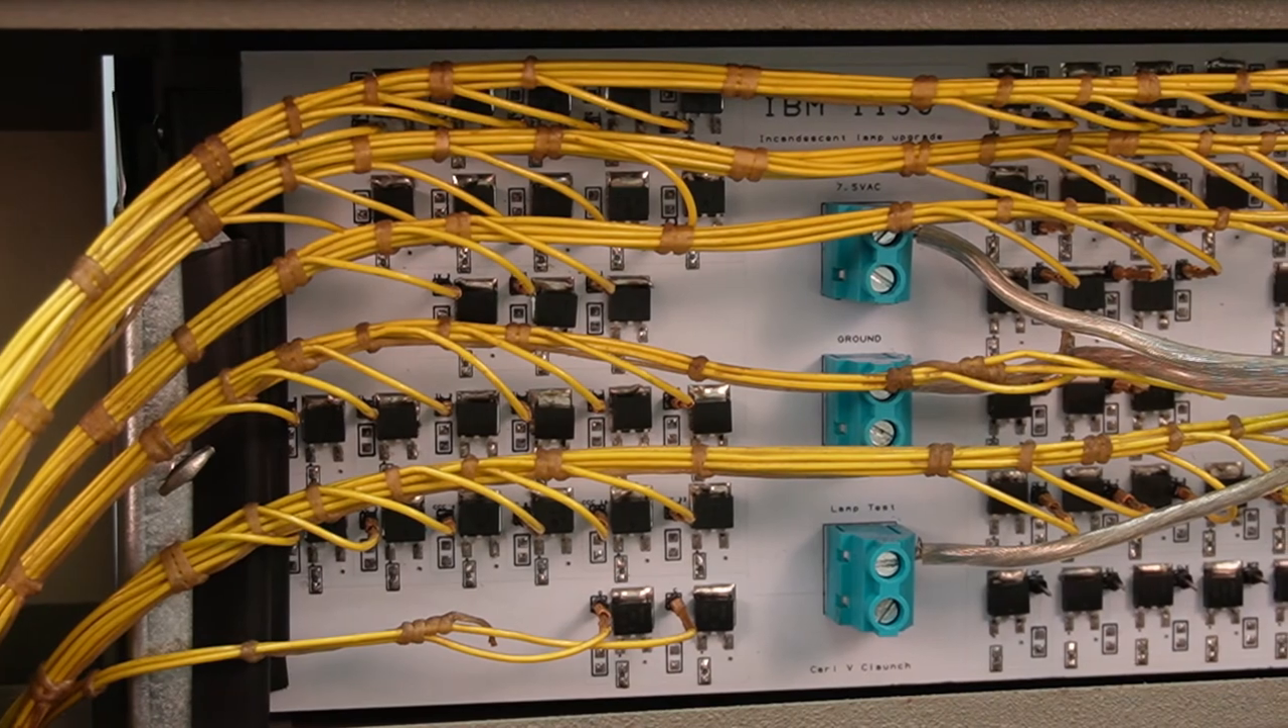So here are all of the connections plugged into the back.